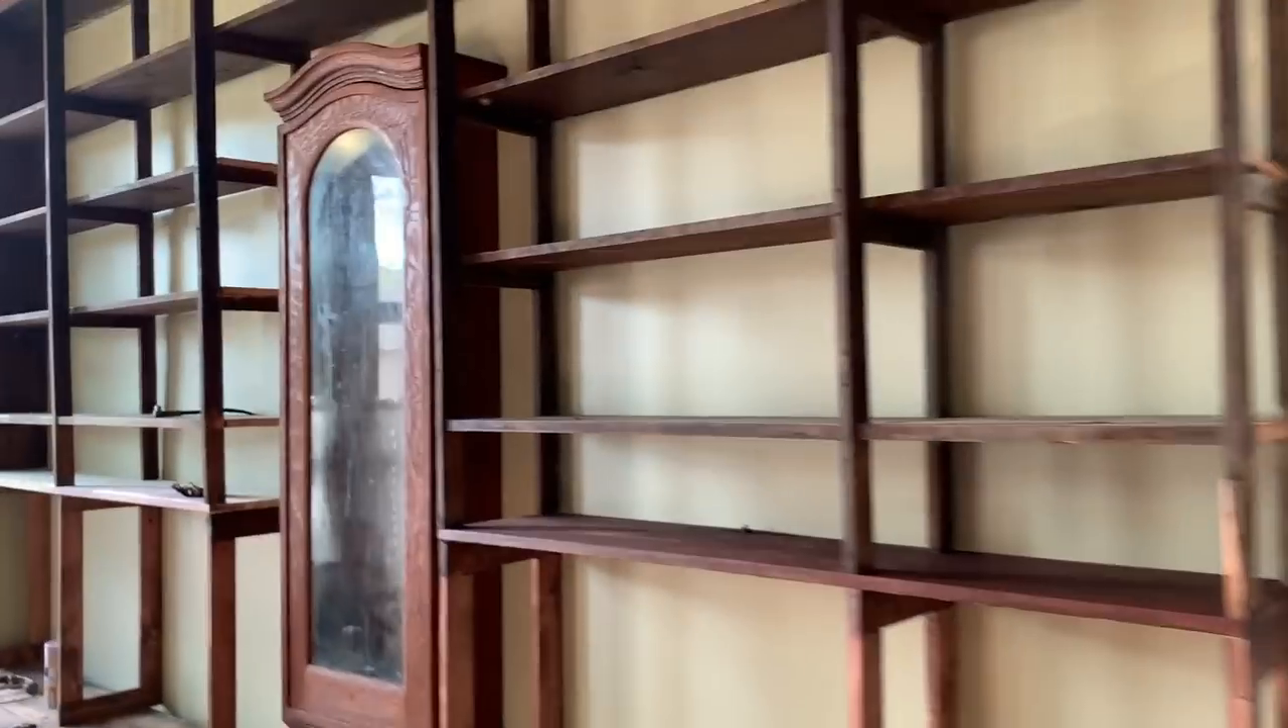You can see the guys got the case in place. Not meaning to rhyme in time, but I am.